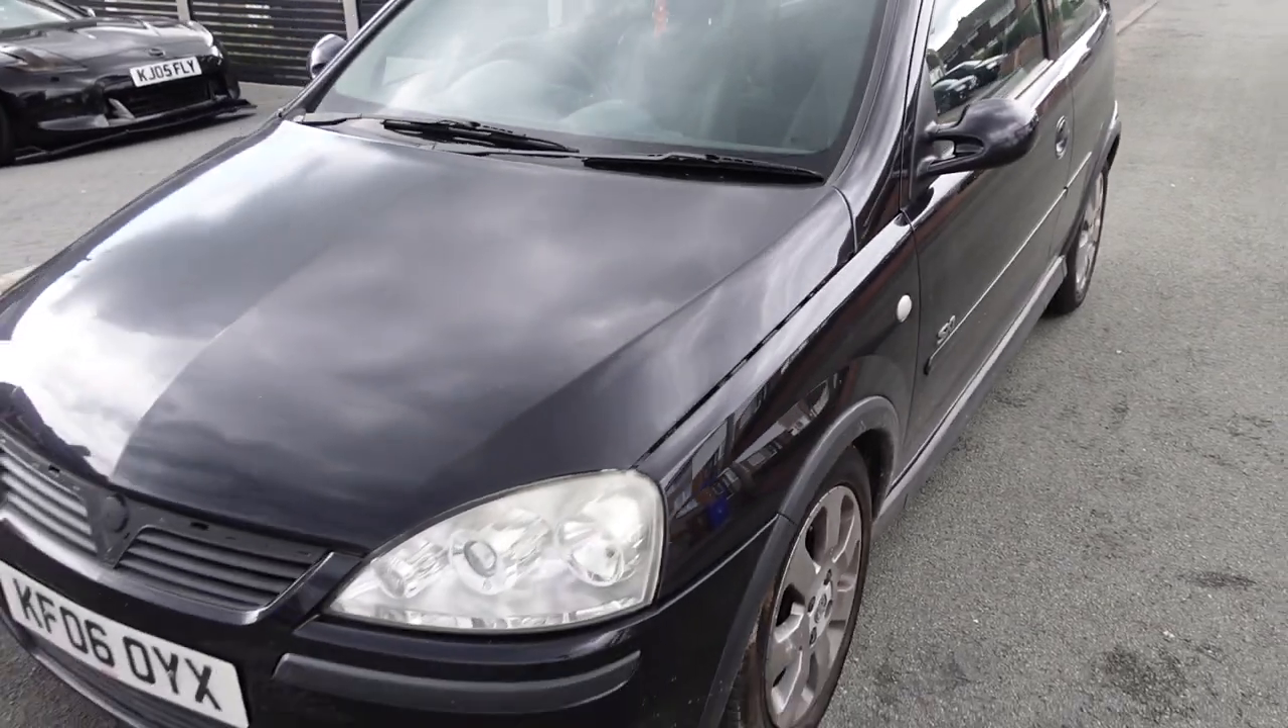Wing mirrors are on, they look loads better.